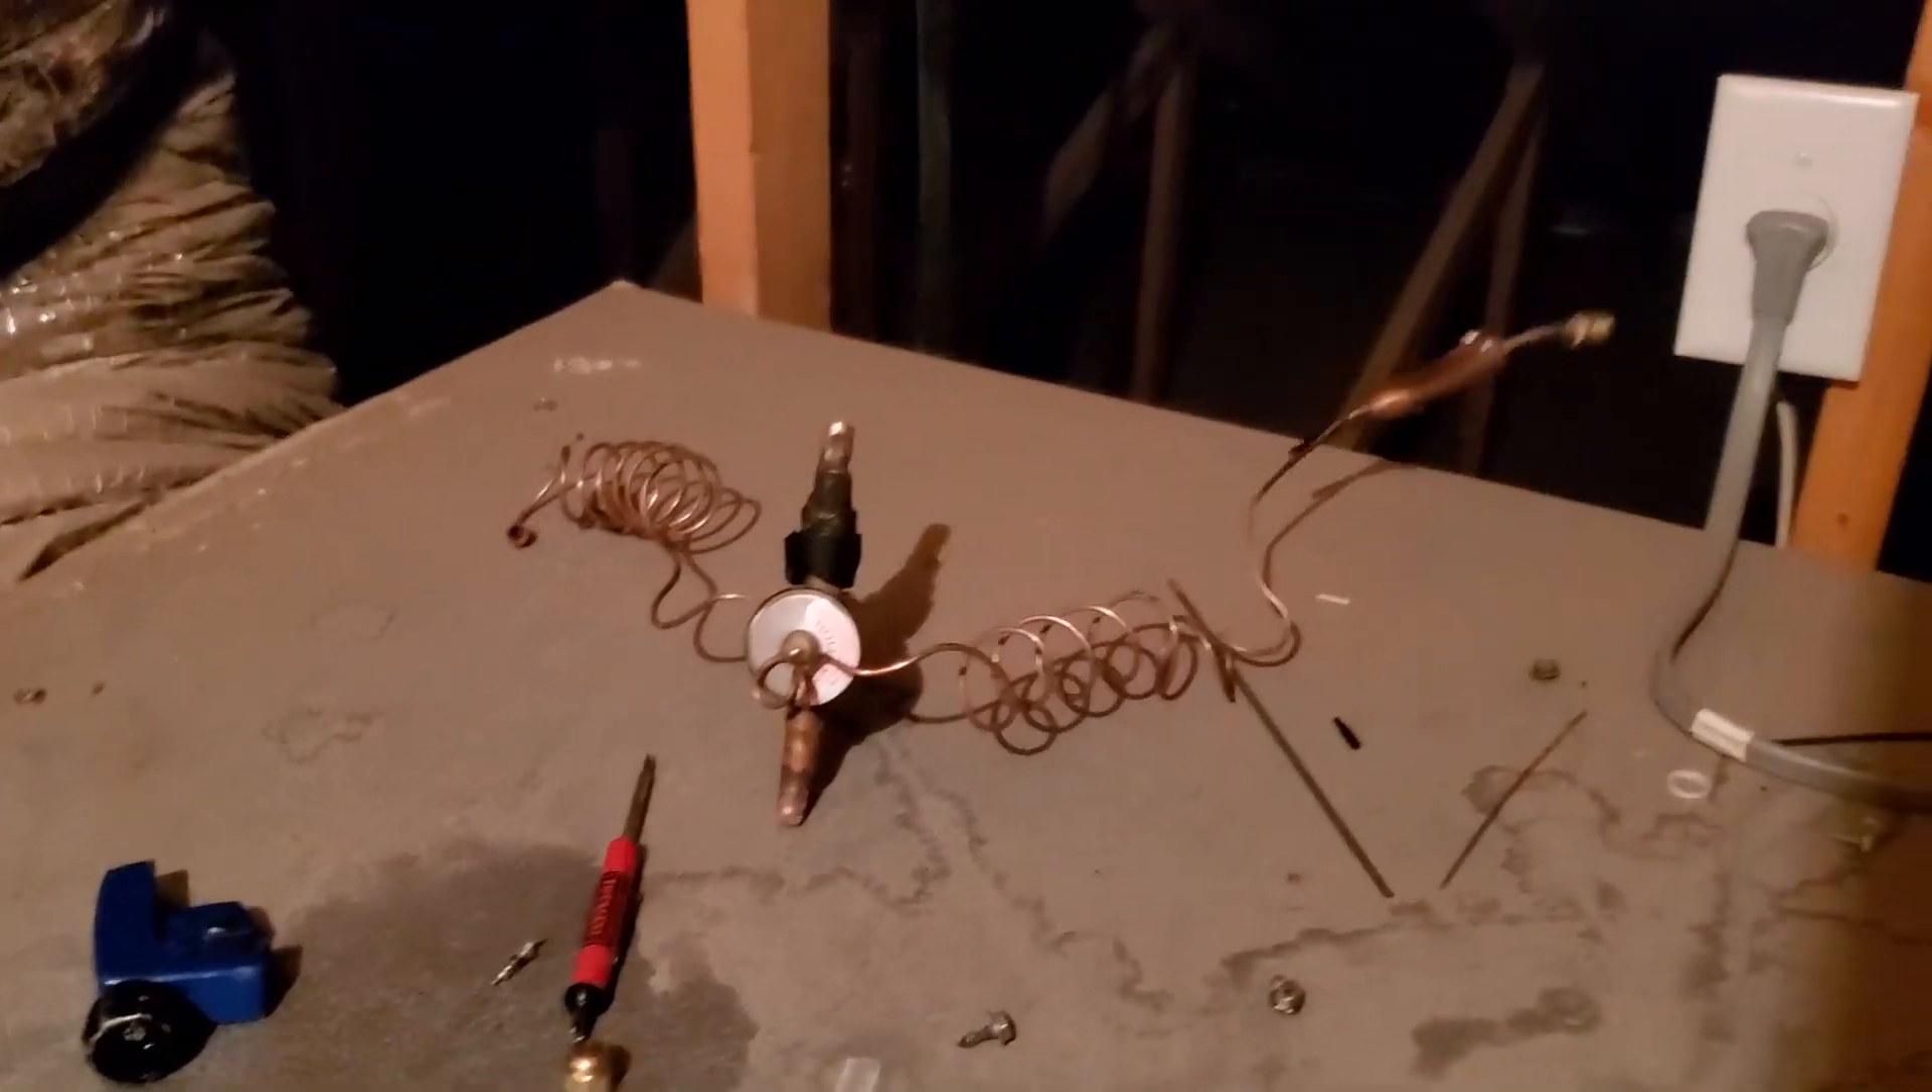And so, here's the expansion valve I just got out right there.